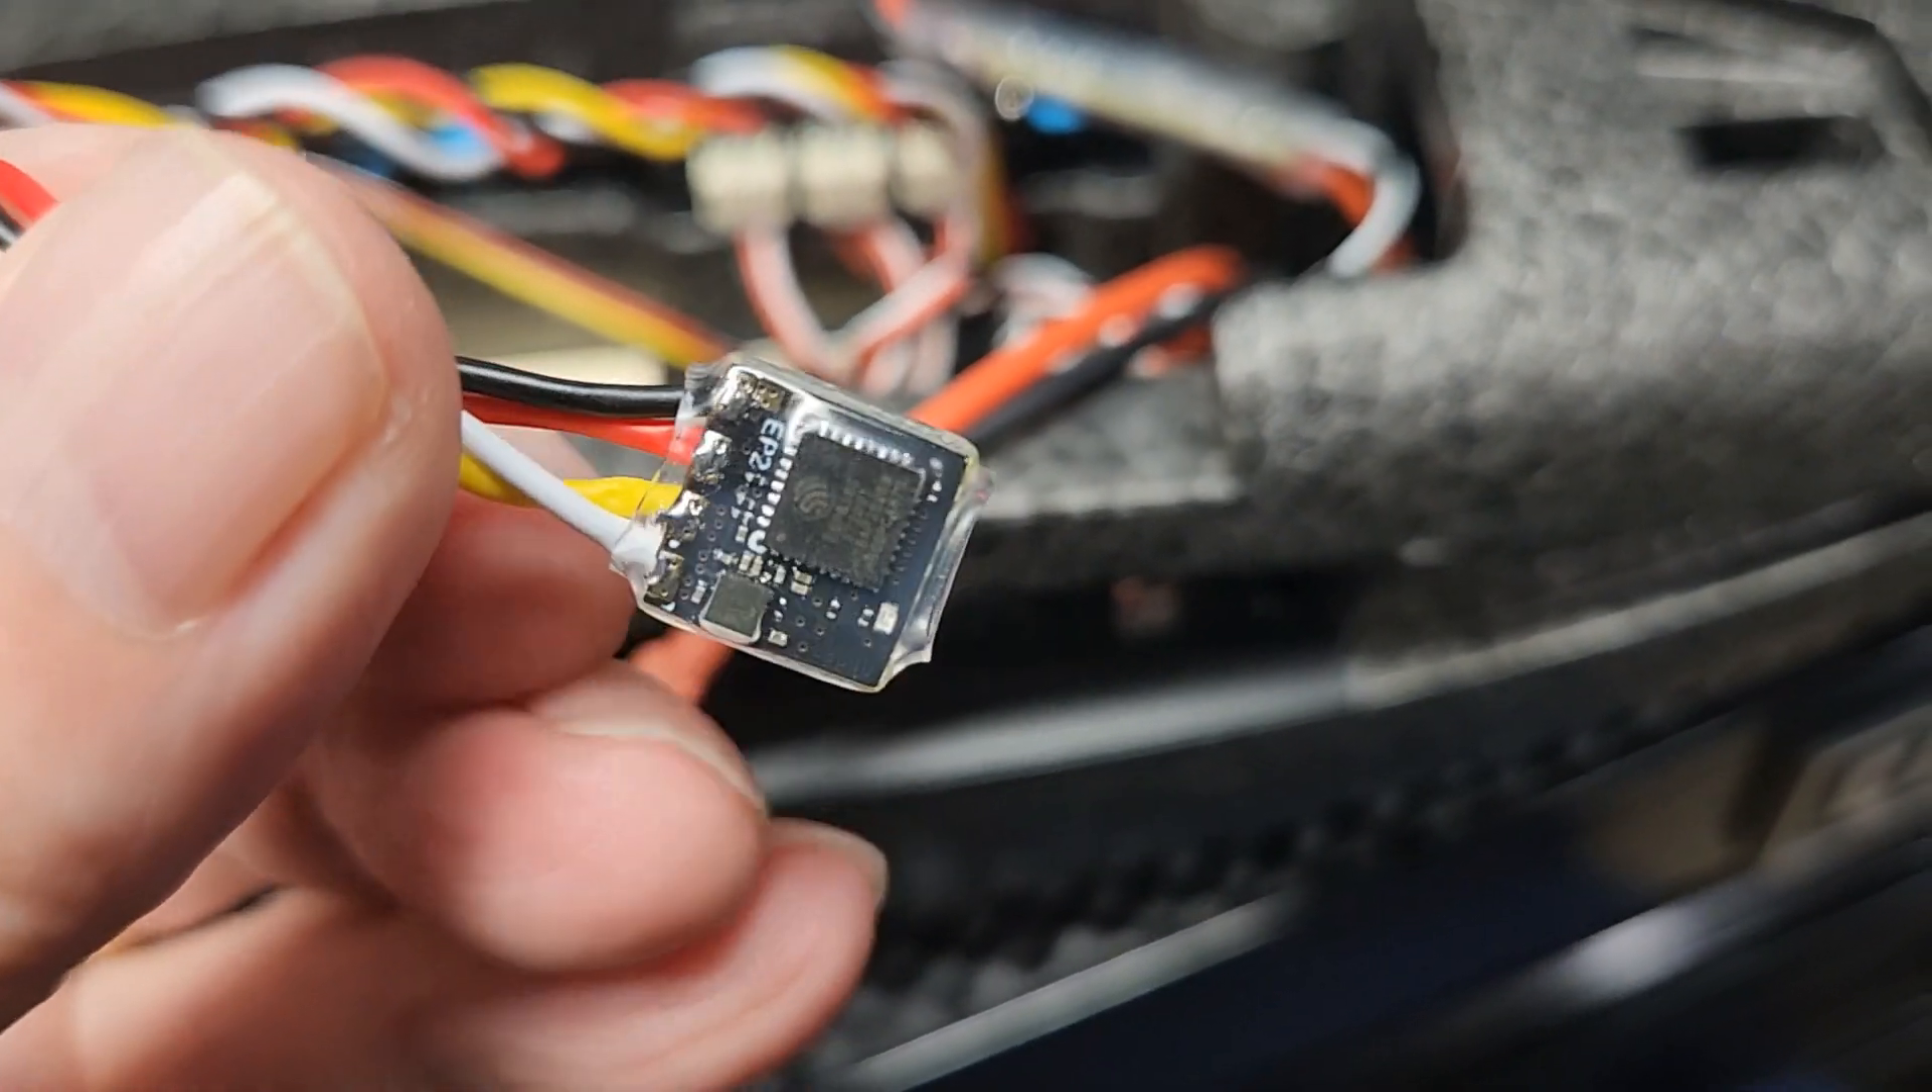I bent those wires down and put the shrink wrap that comes with the receiver on it and shrunk it.